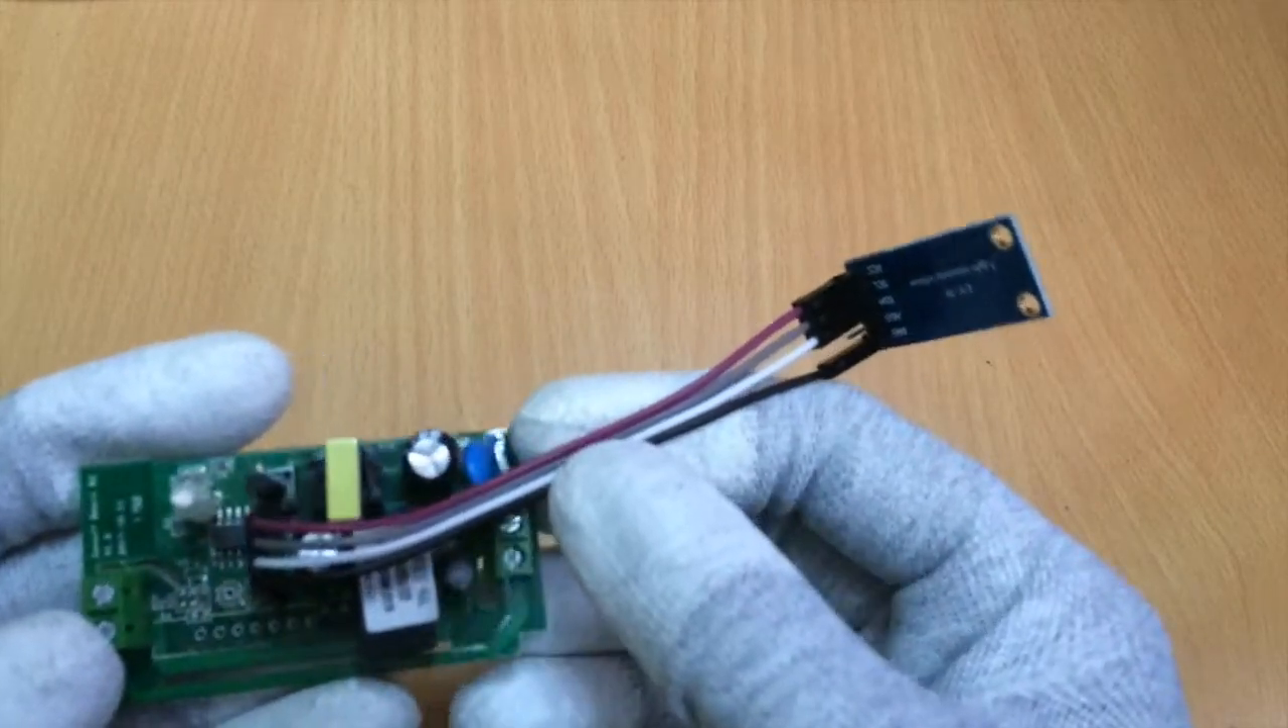So now we have connected the sensor to the sonoff.